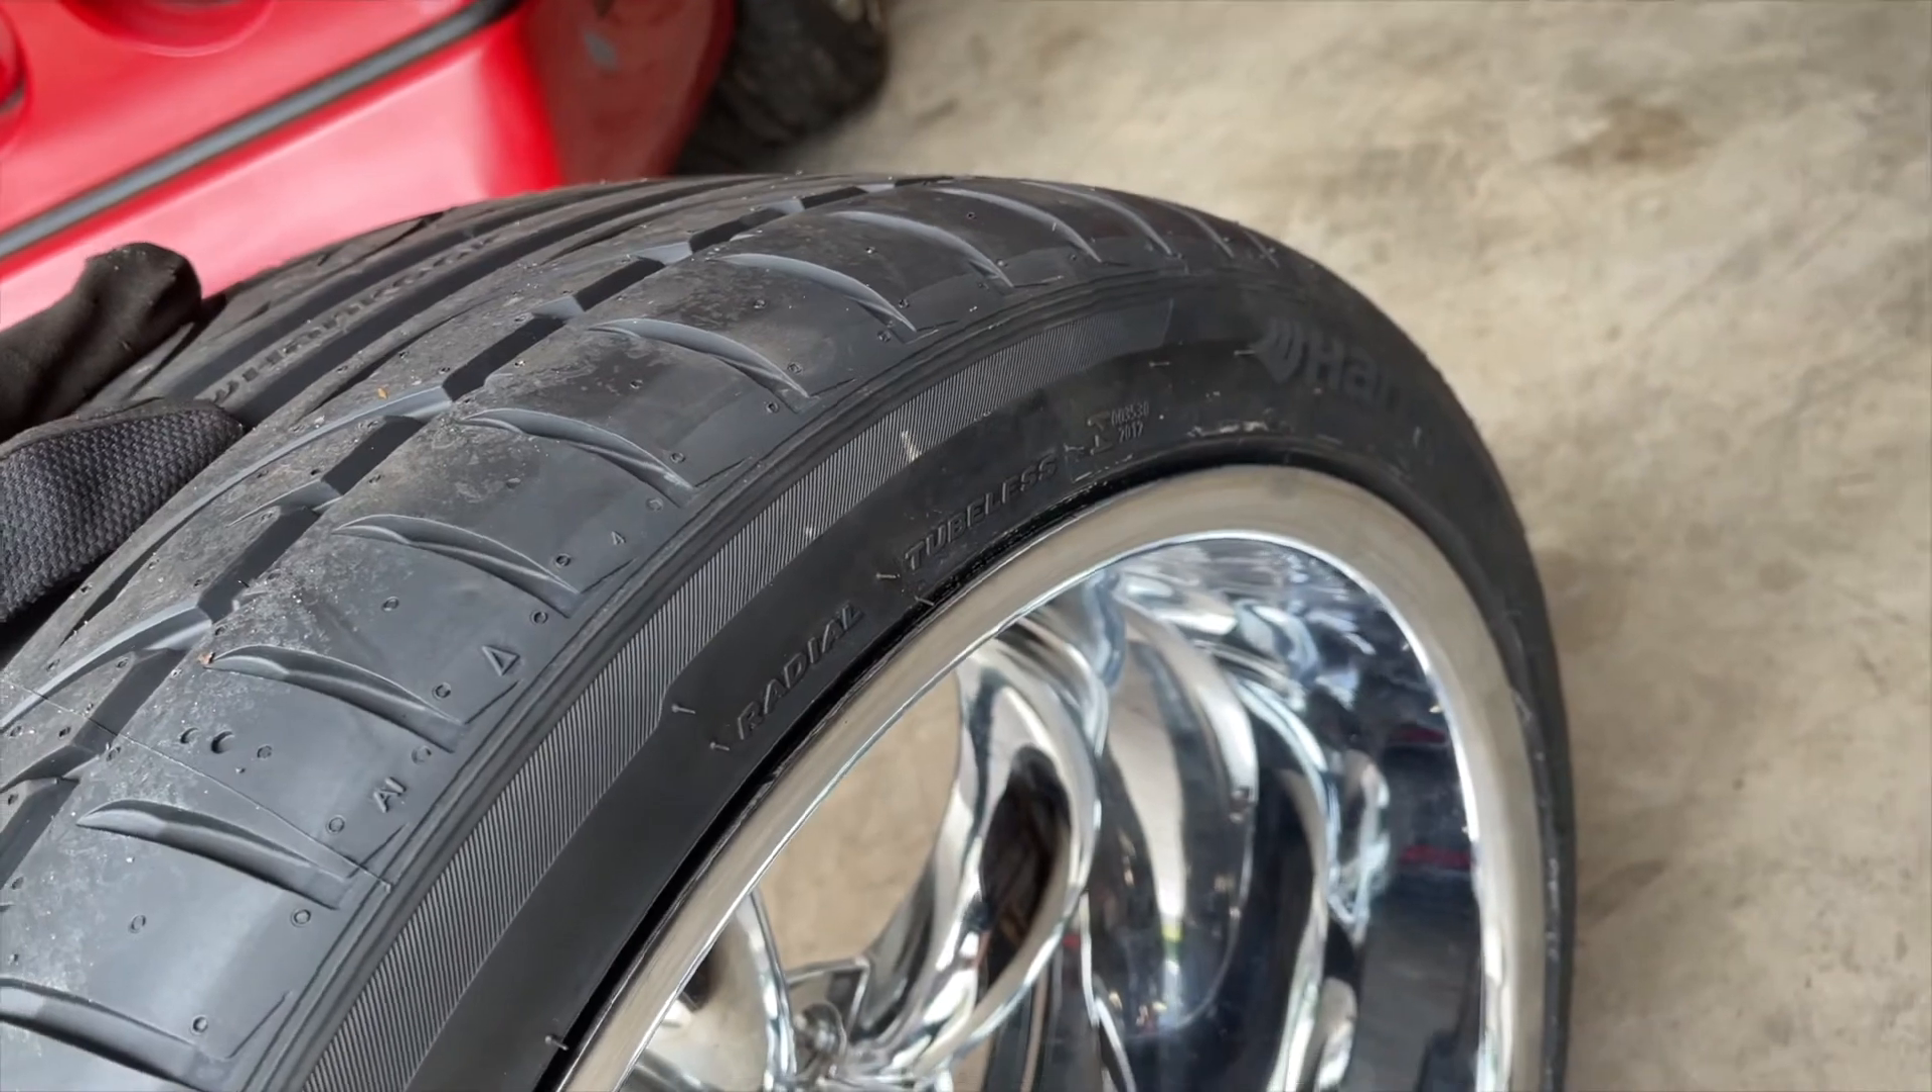You can see the sidewall how it's not sticking out I was afraid it was going to be too stretched over but it actually fits in there really nicely.